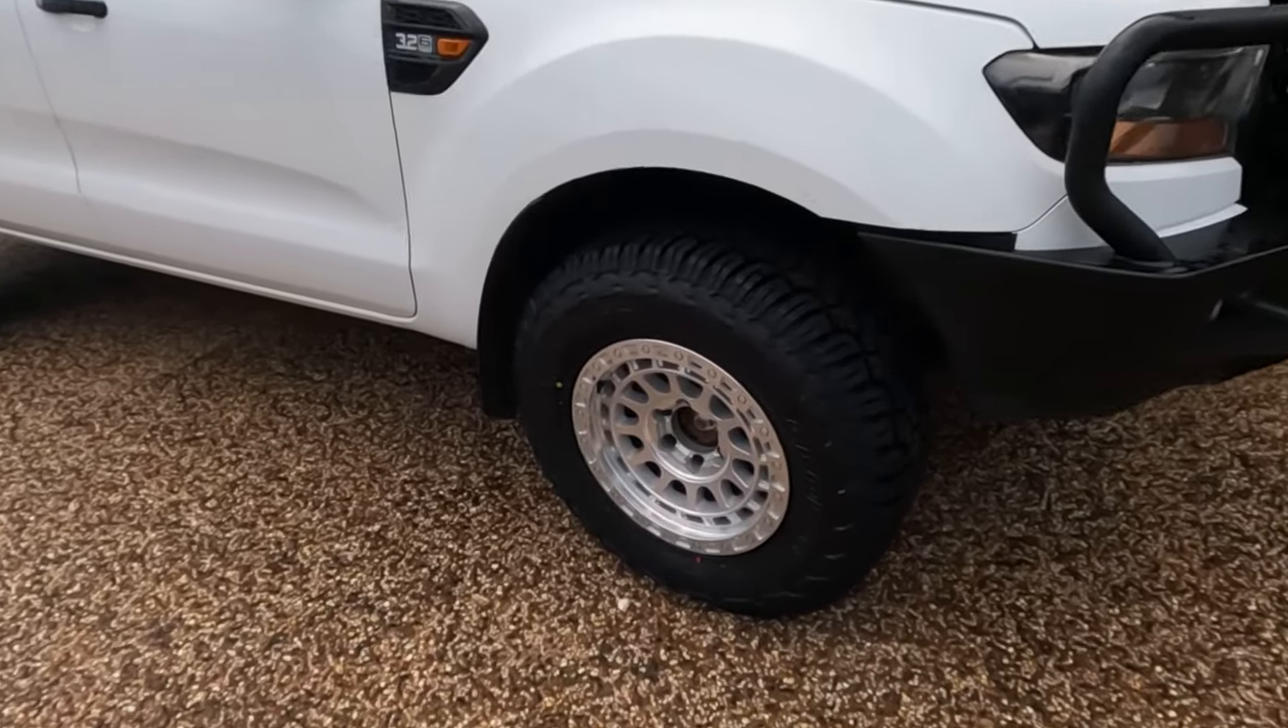It took me 400 years to get off so I still have to put the center caps on but actually don't really mind the black wheel nuts.